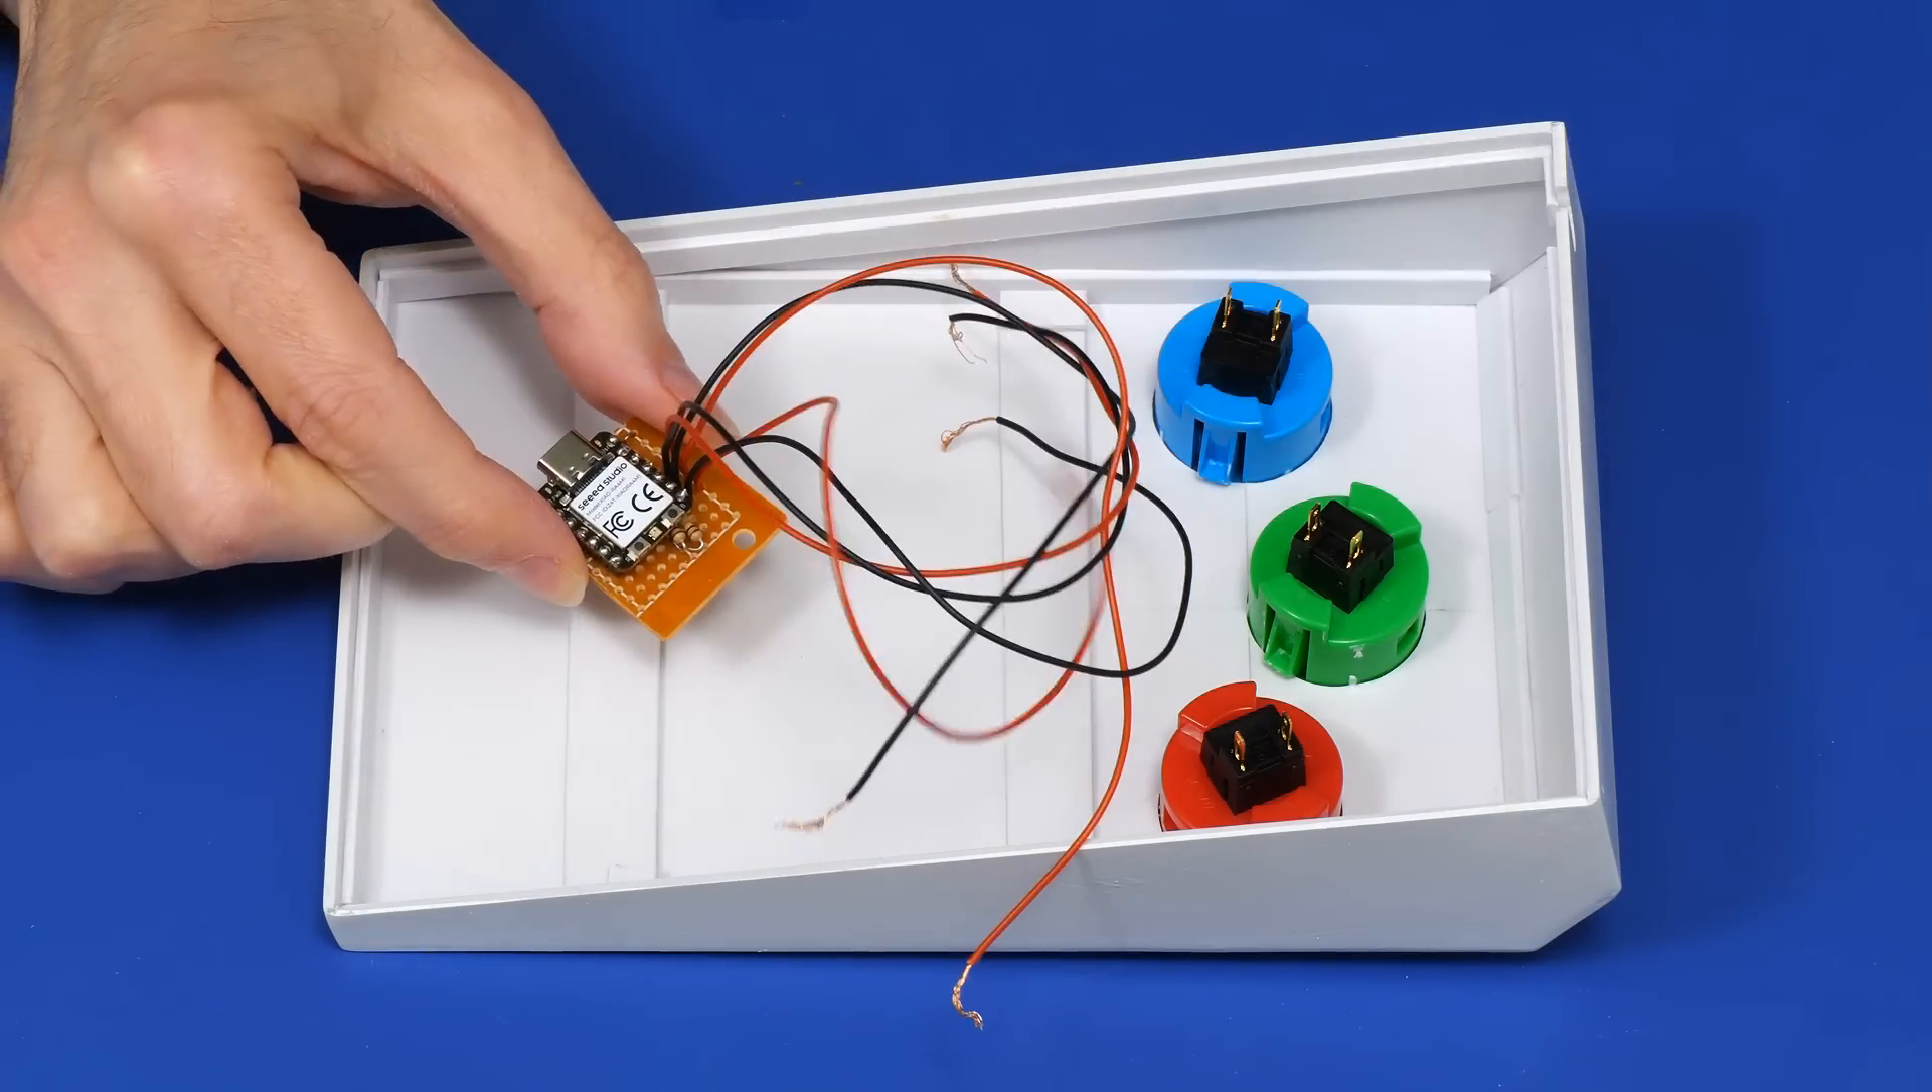And we now need to reattach these wires to the buttons.